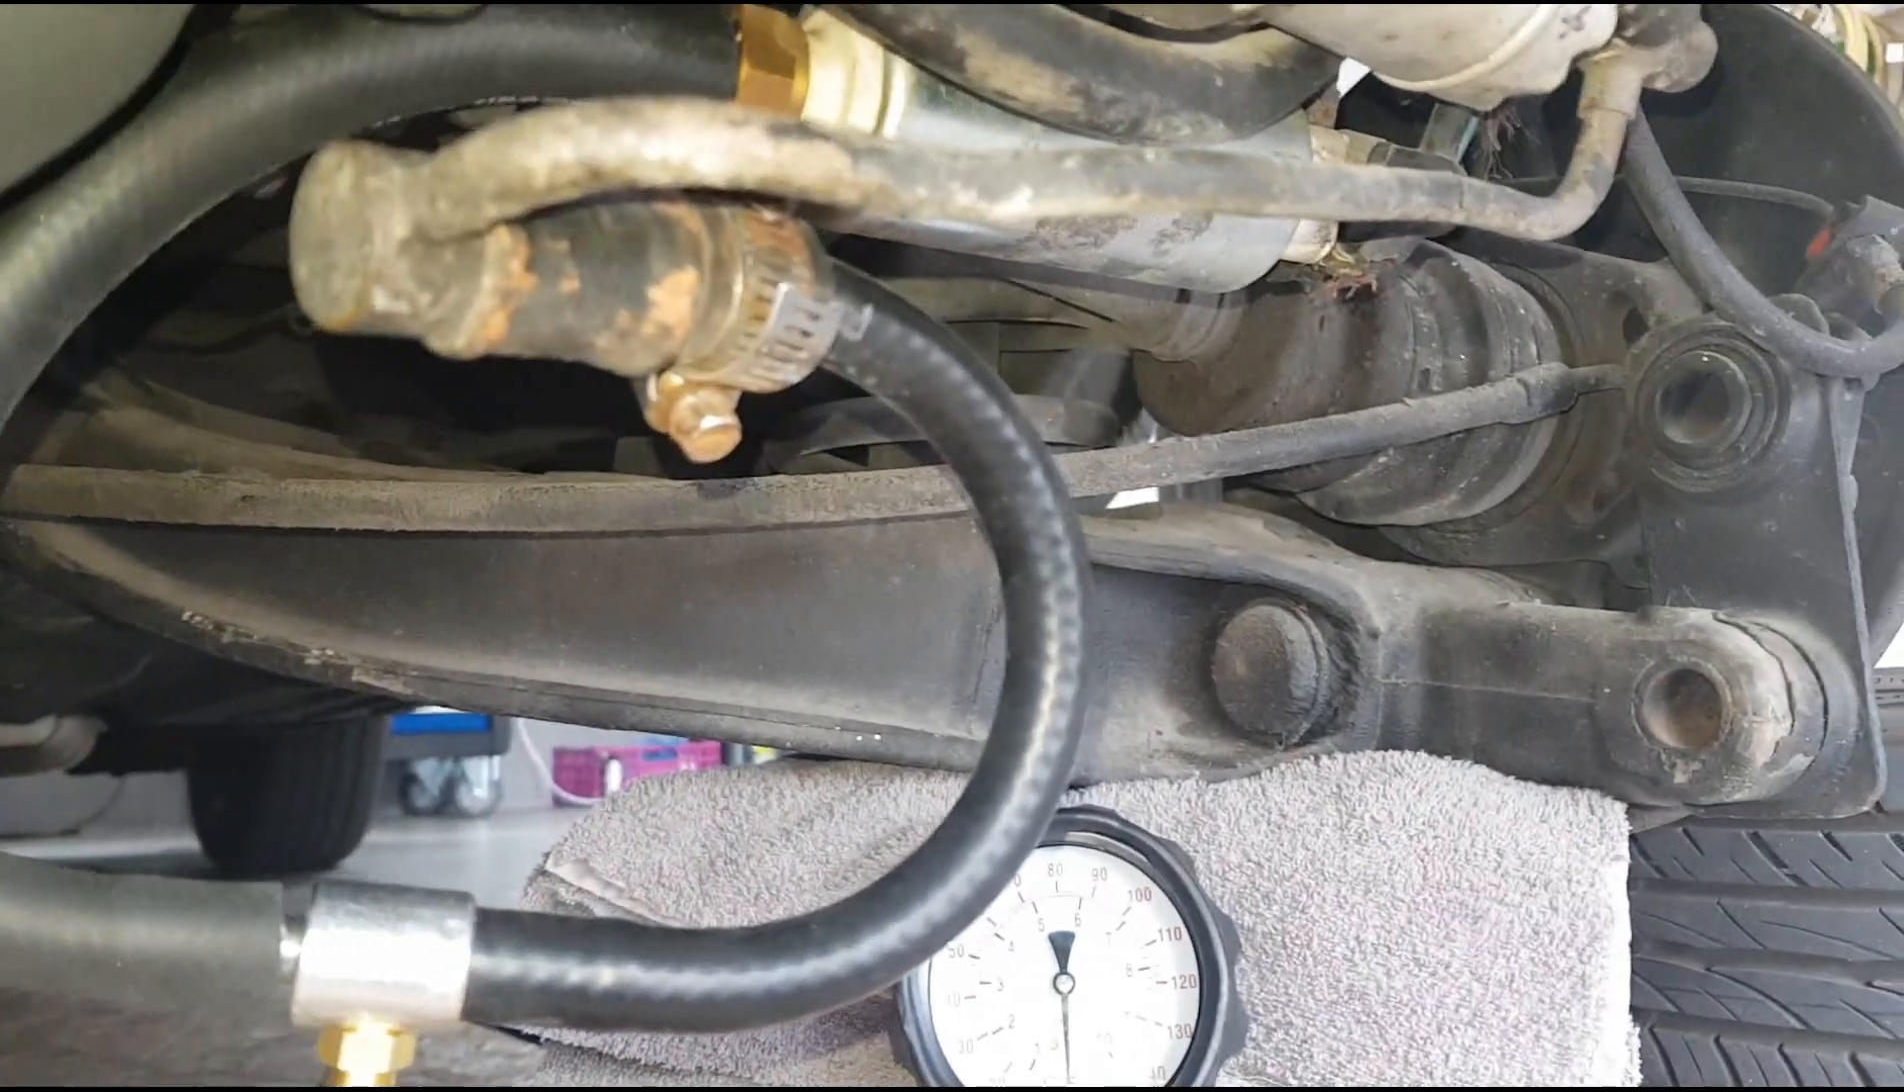So wir haben jetzt unsere prüfleitung installiert.